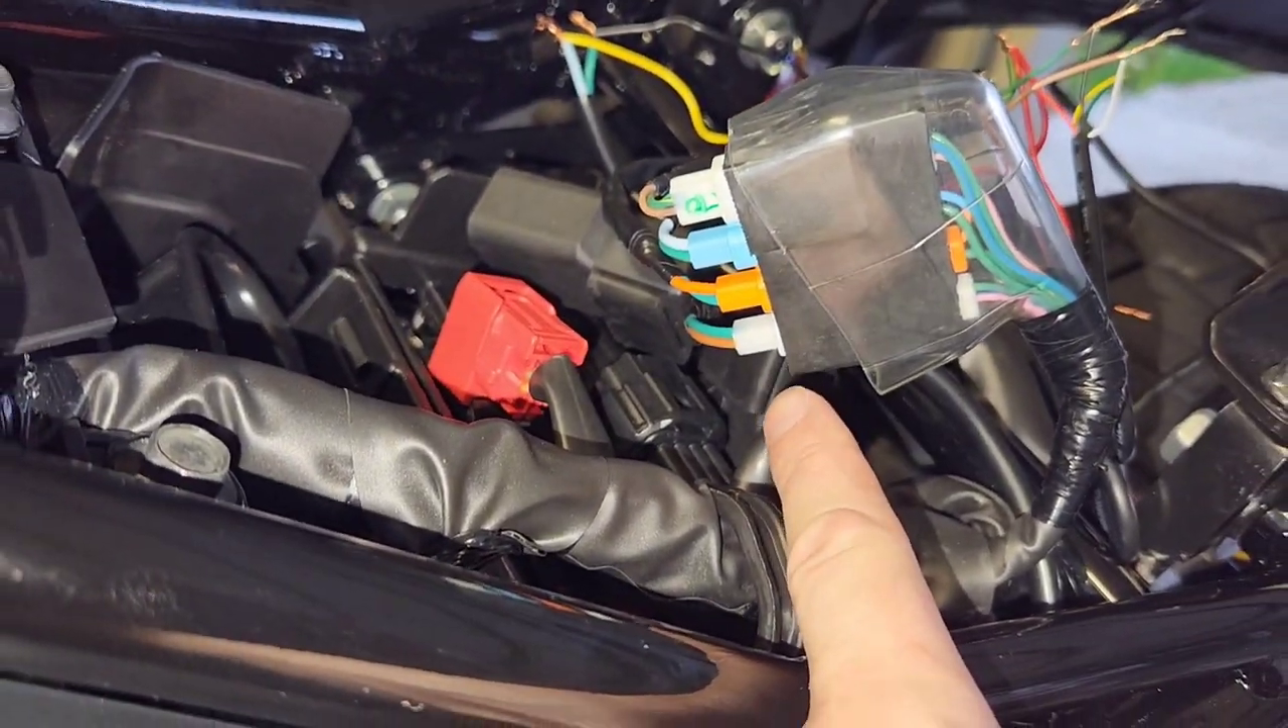The last thing I've got connected is the fourth plug which is the white plug down the bottom here.